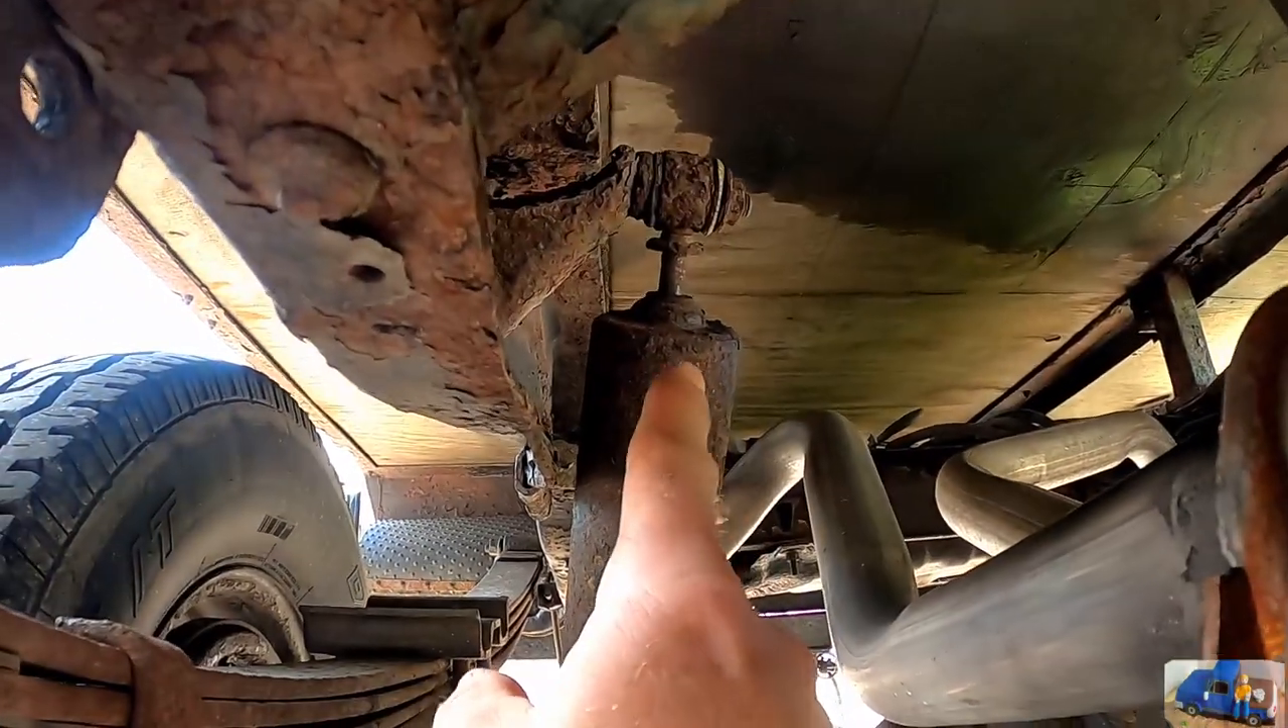You can see how the arm is sticking out of the top of the shell.